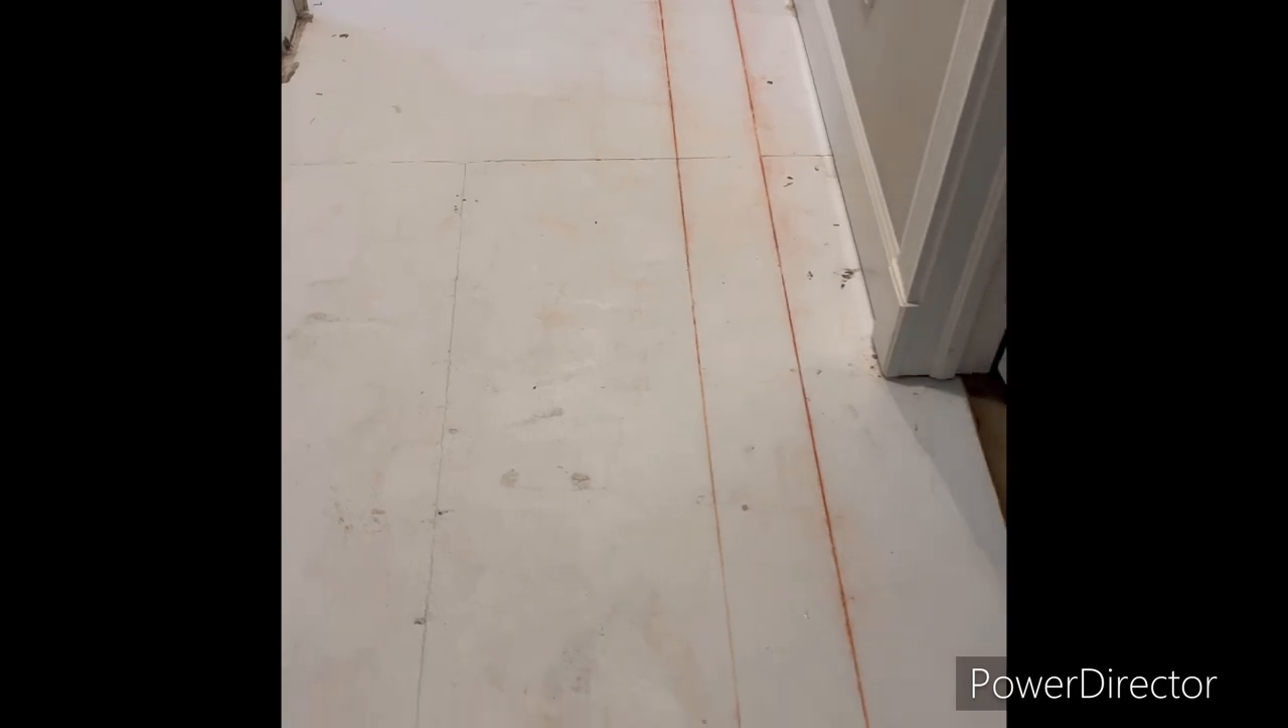I got all the laminate picked up vinyl whatever you want to call it.